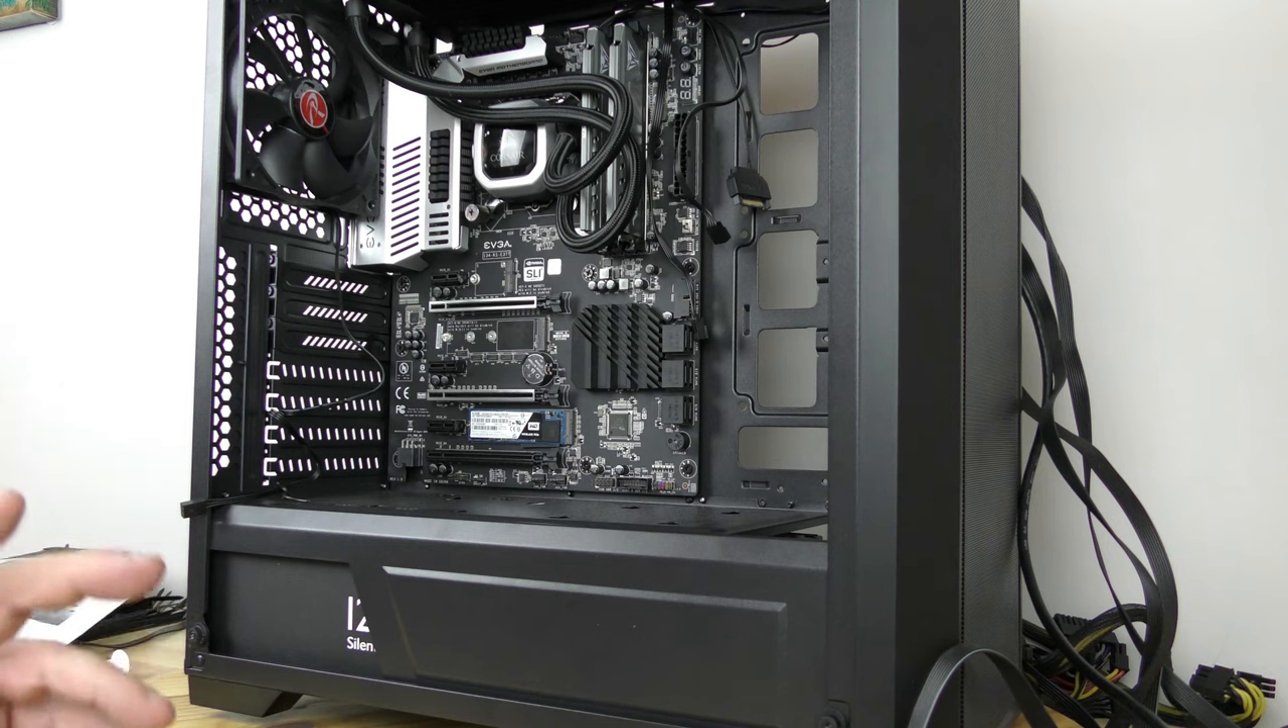Right now we don't have the video card installed yet but you can tell everything else is there.